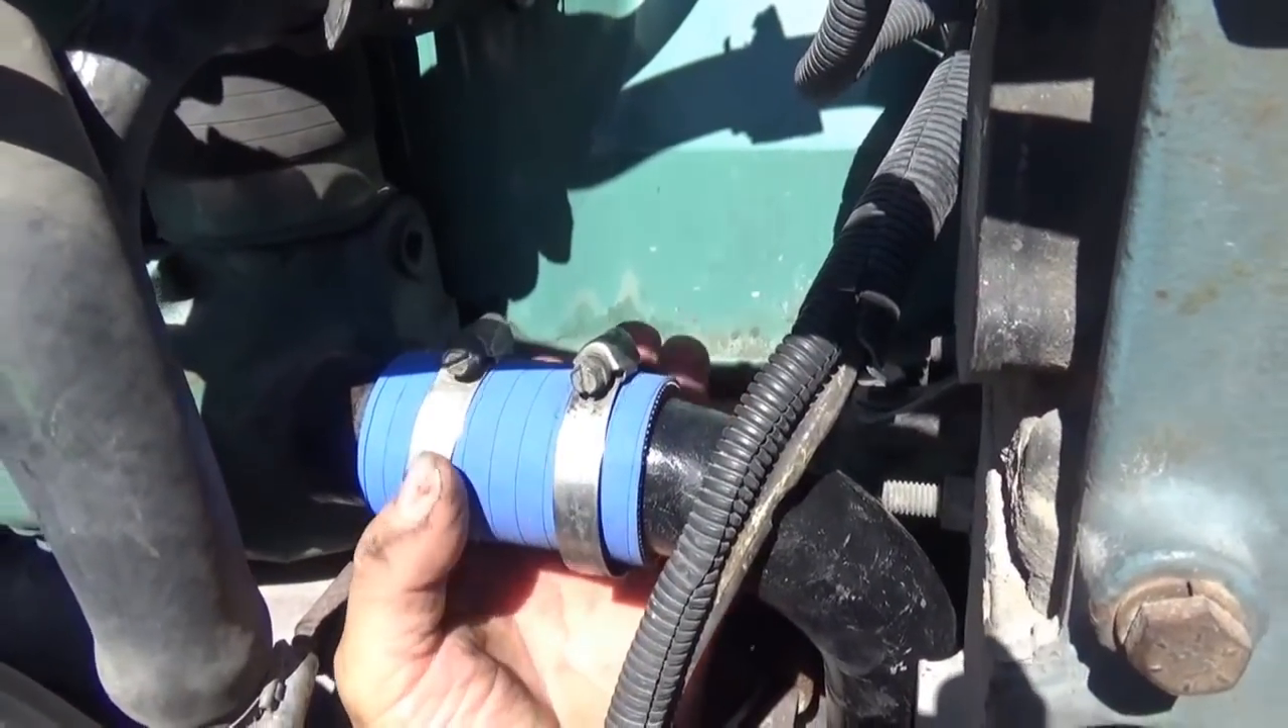And I got both of my clamps in here and I got the, the screw part of the clamps up on top so that I got access to them.